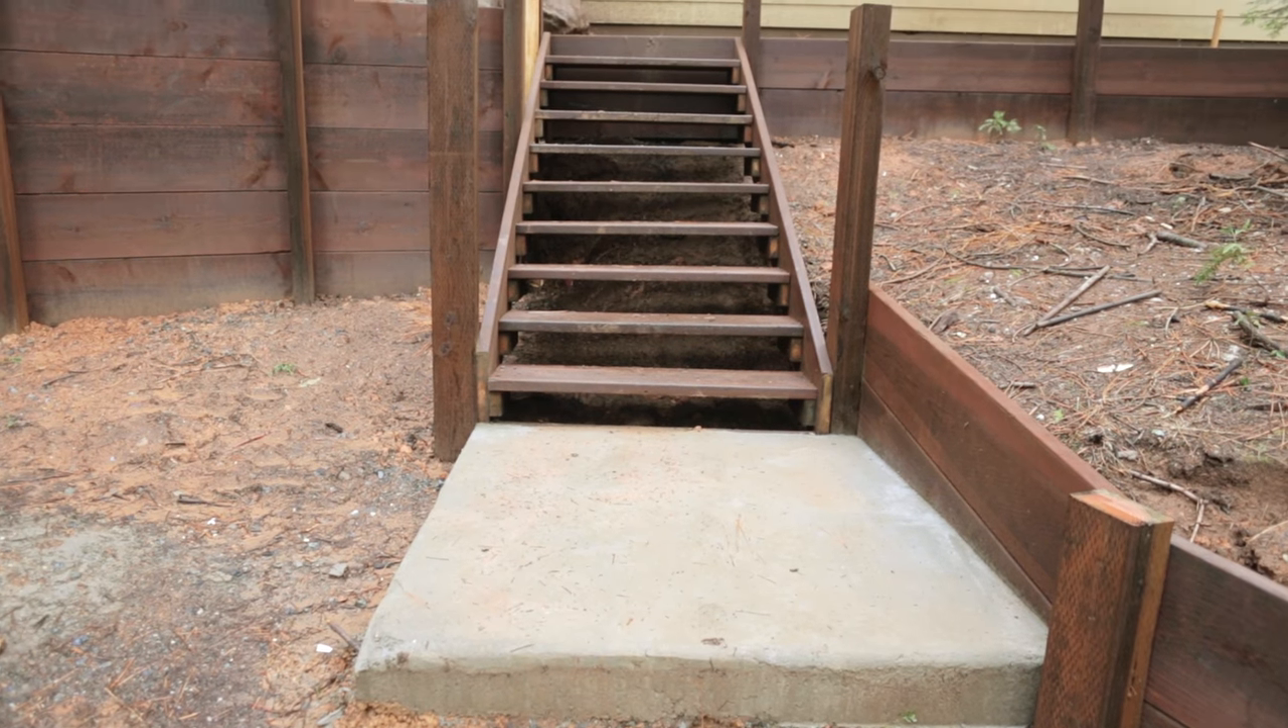A new staircase has also been built and is just about complete.